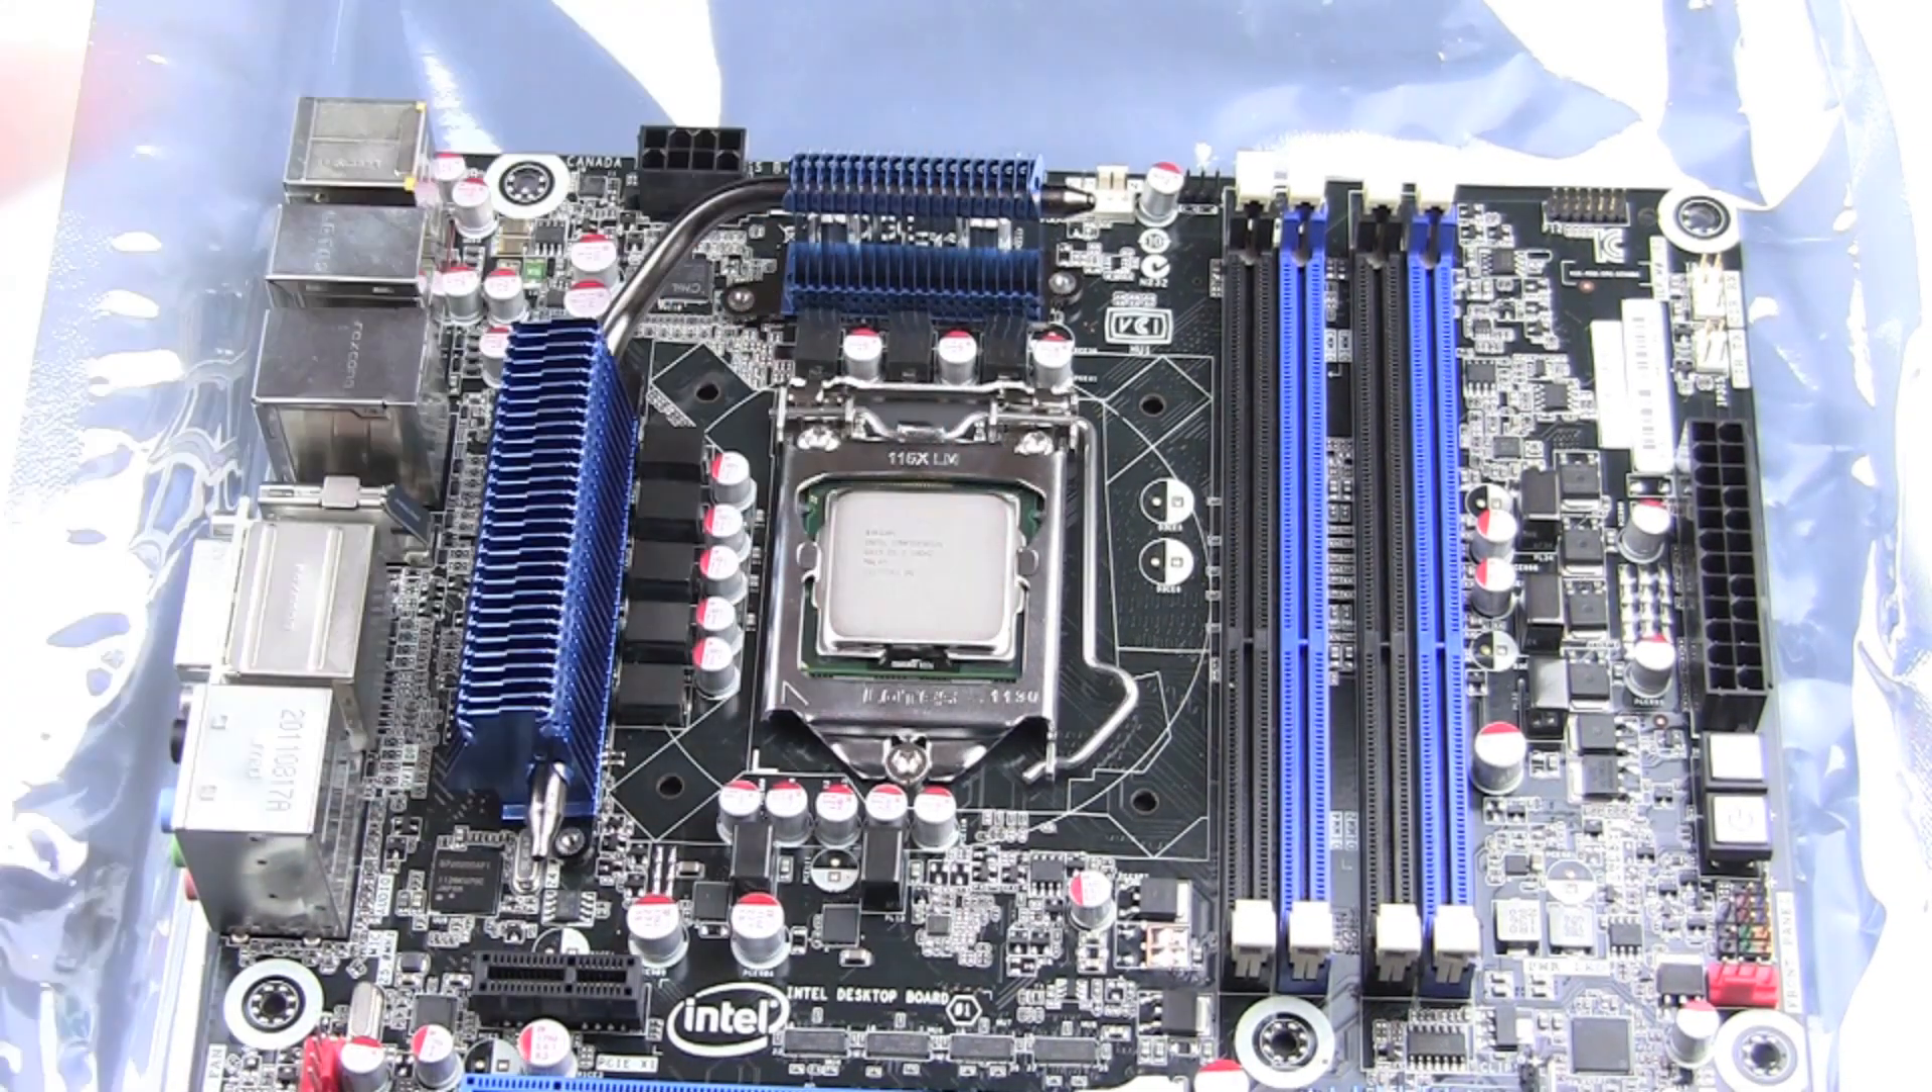And now you see your CPU is in the socket and you can now install a boxed cooler or water cooling, whatever you want.